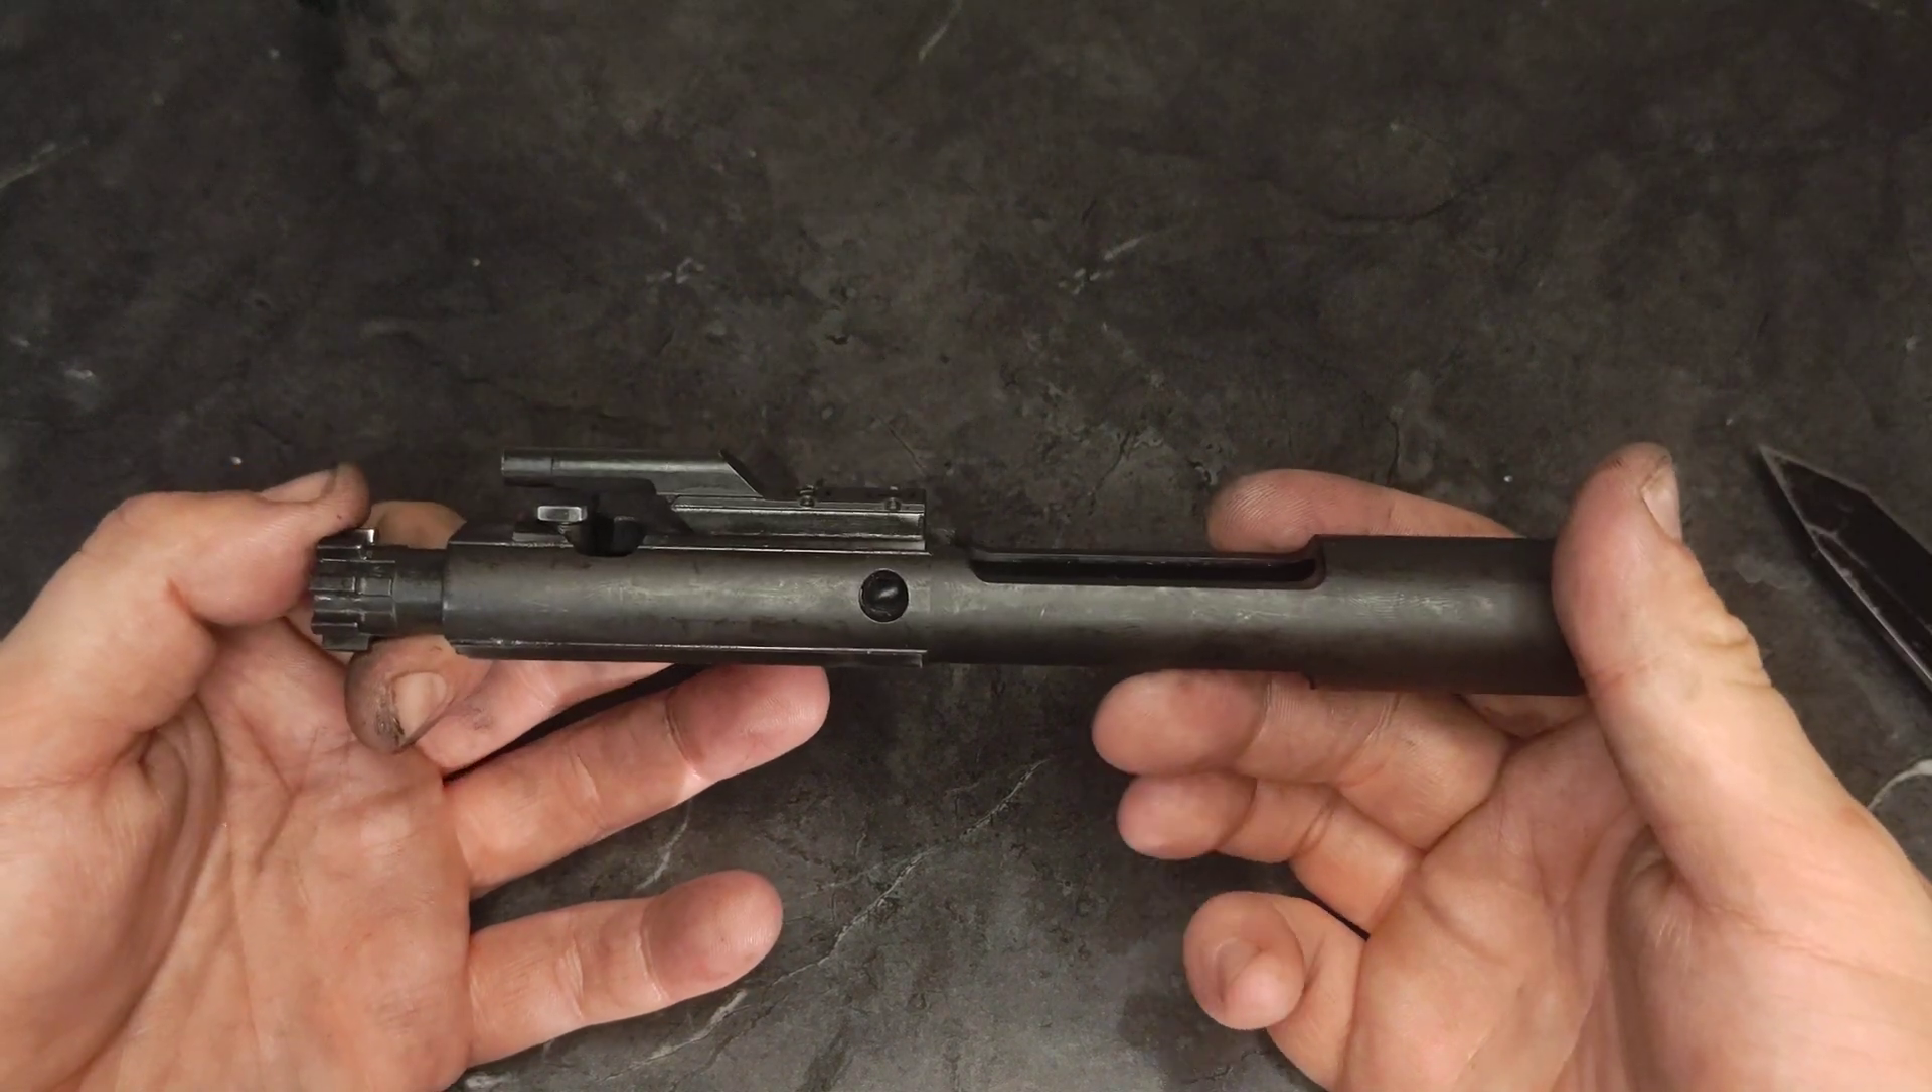That's a reassembled AR -15 bolt carrier group.